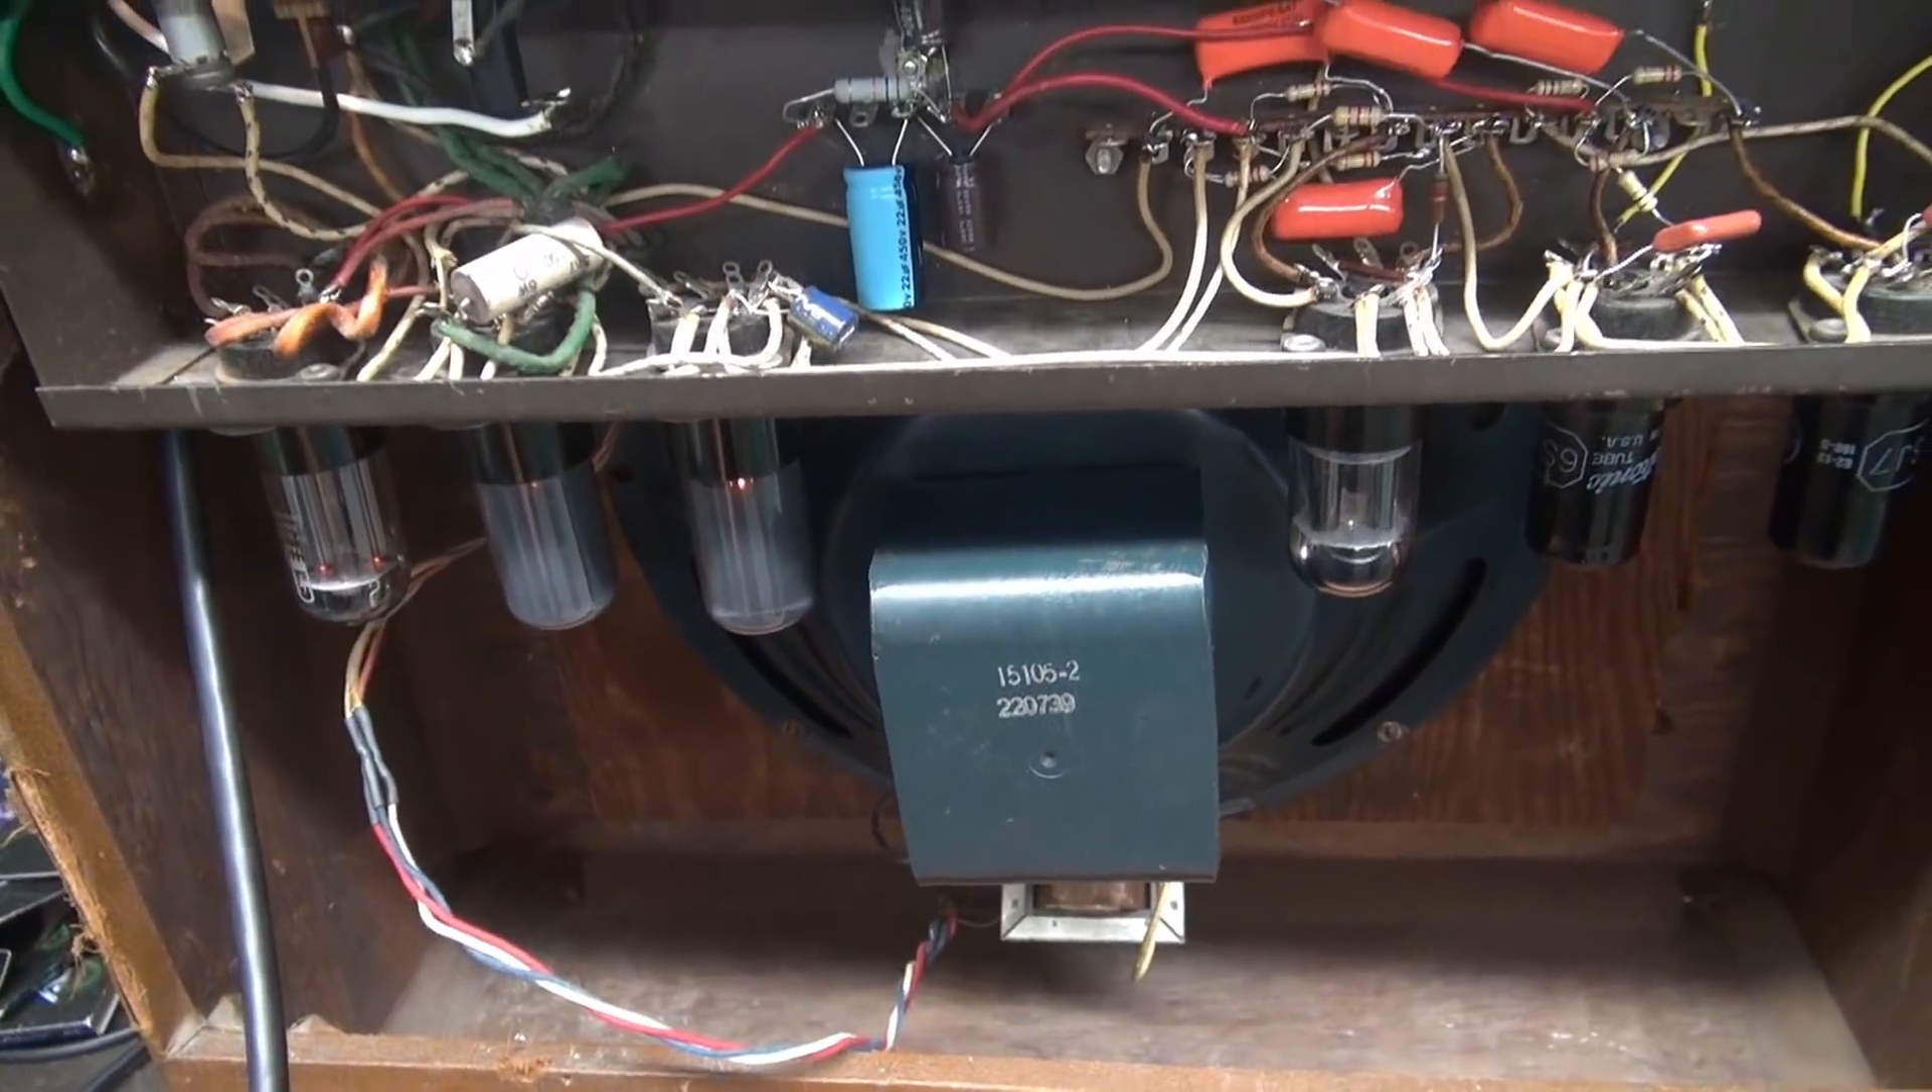The chassis is reinstalled into the cabinet as well as the speaker.